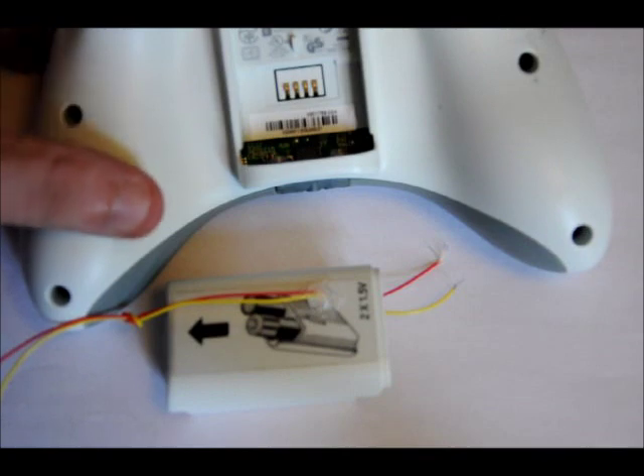So, what I've done is drill a little hole and placed my yellow ground and my positive wire through it, giving off maybe an inch, inch and a half of wire for the internal wiring.